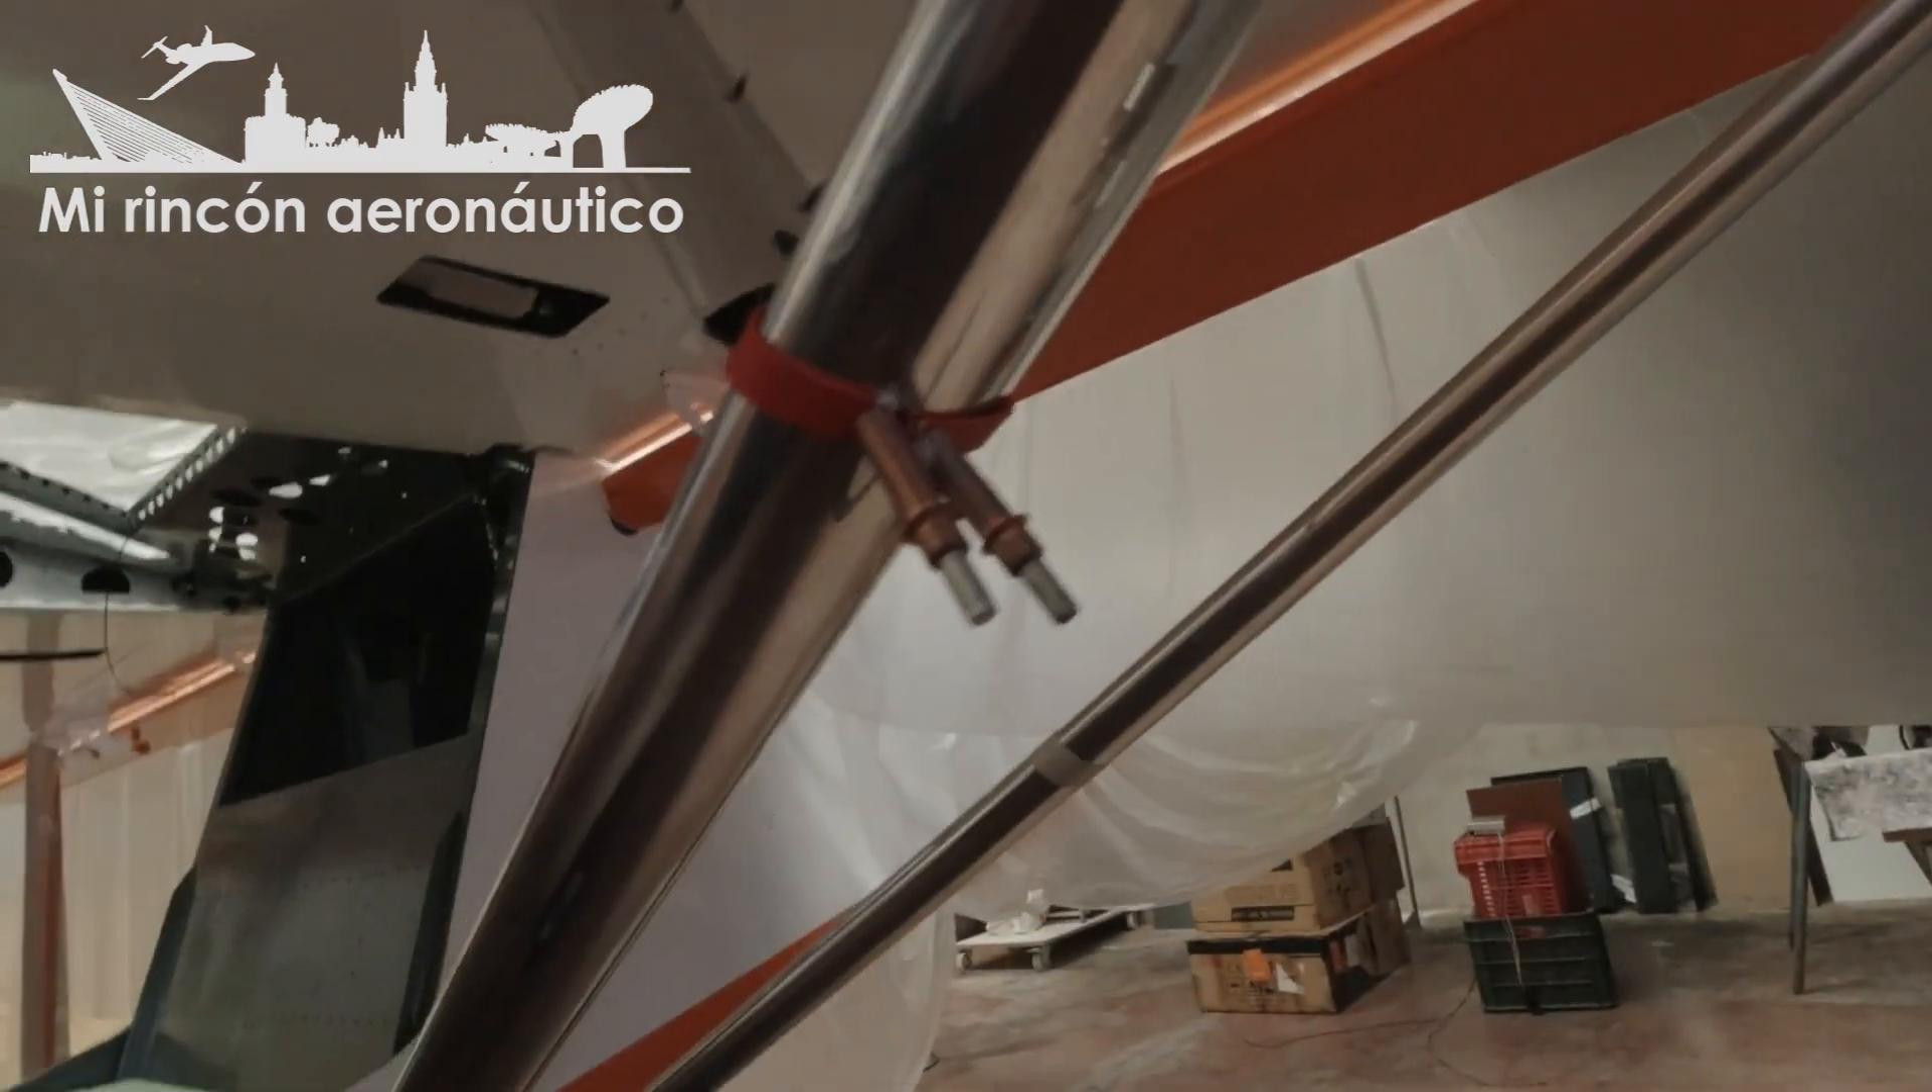Ya están puestas las dos pinzas en las dos posiciones de los remaches.